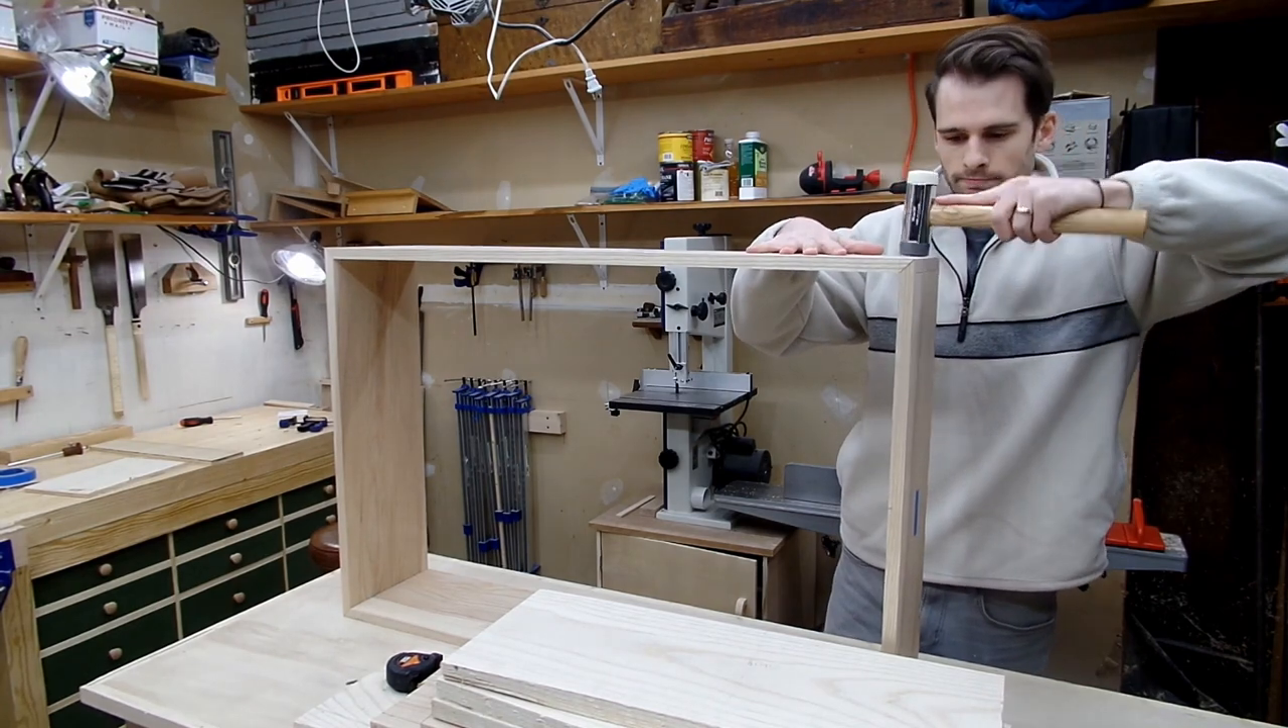So once the dovetails were complete I got to assemble the case and got my first look at the size of the case and was very pleased with how it looked.